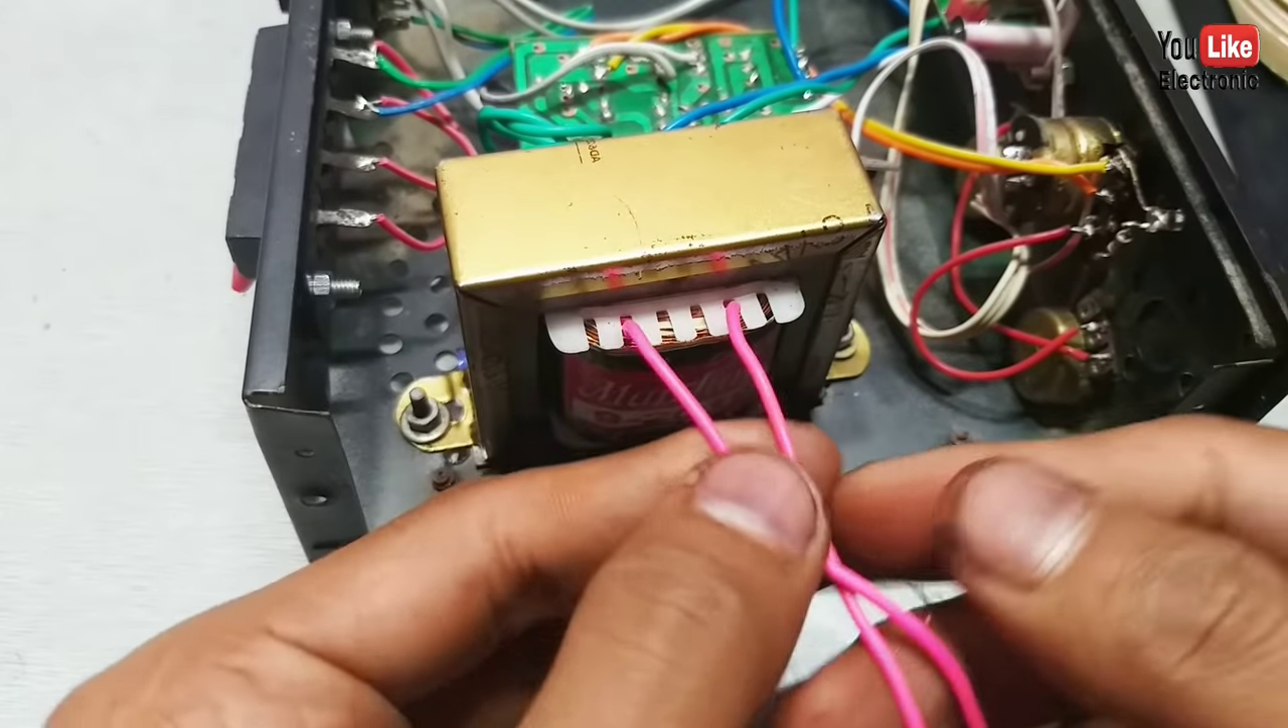तो यहां पर मैंने इस transformer को यहां पर लगा दिया है।